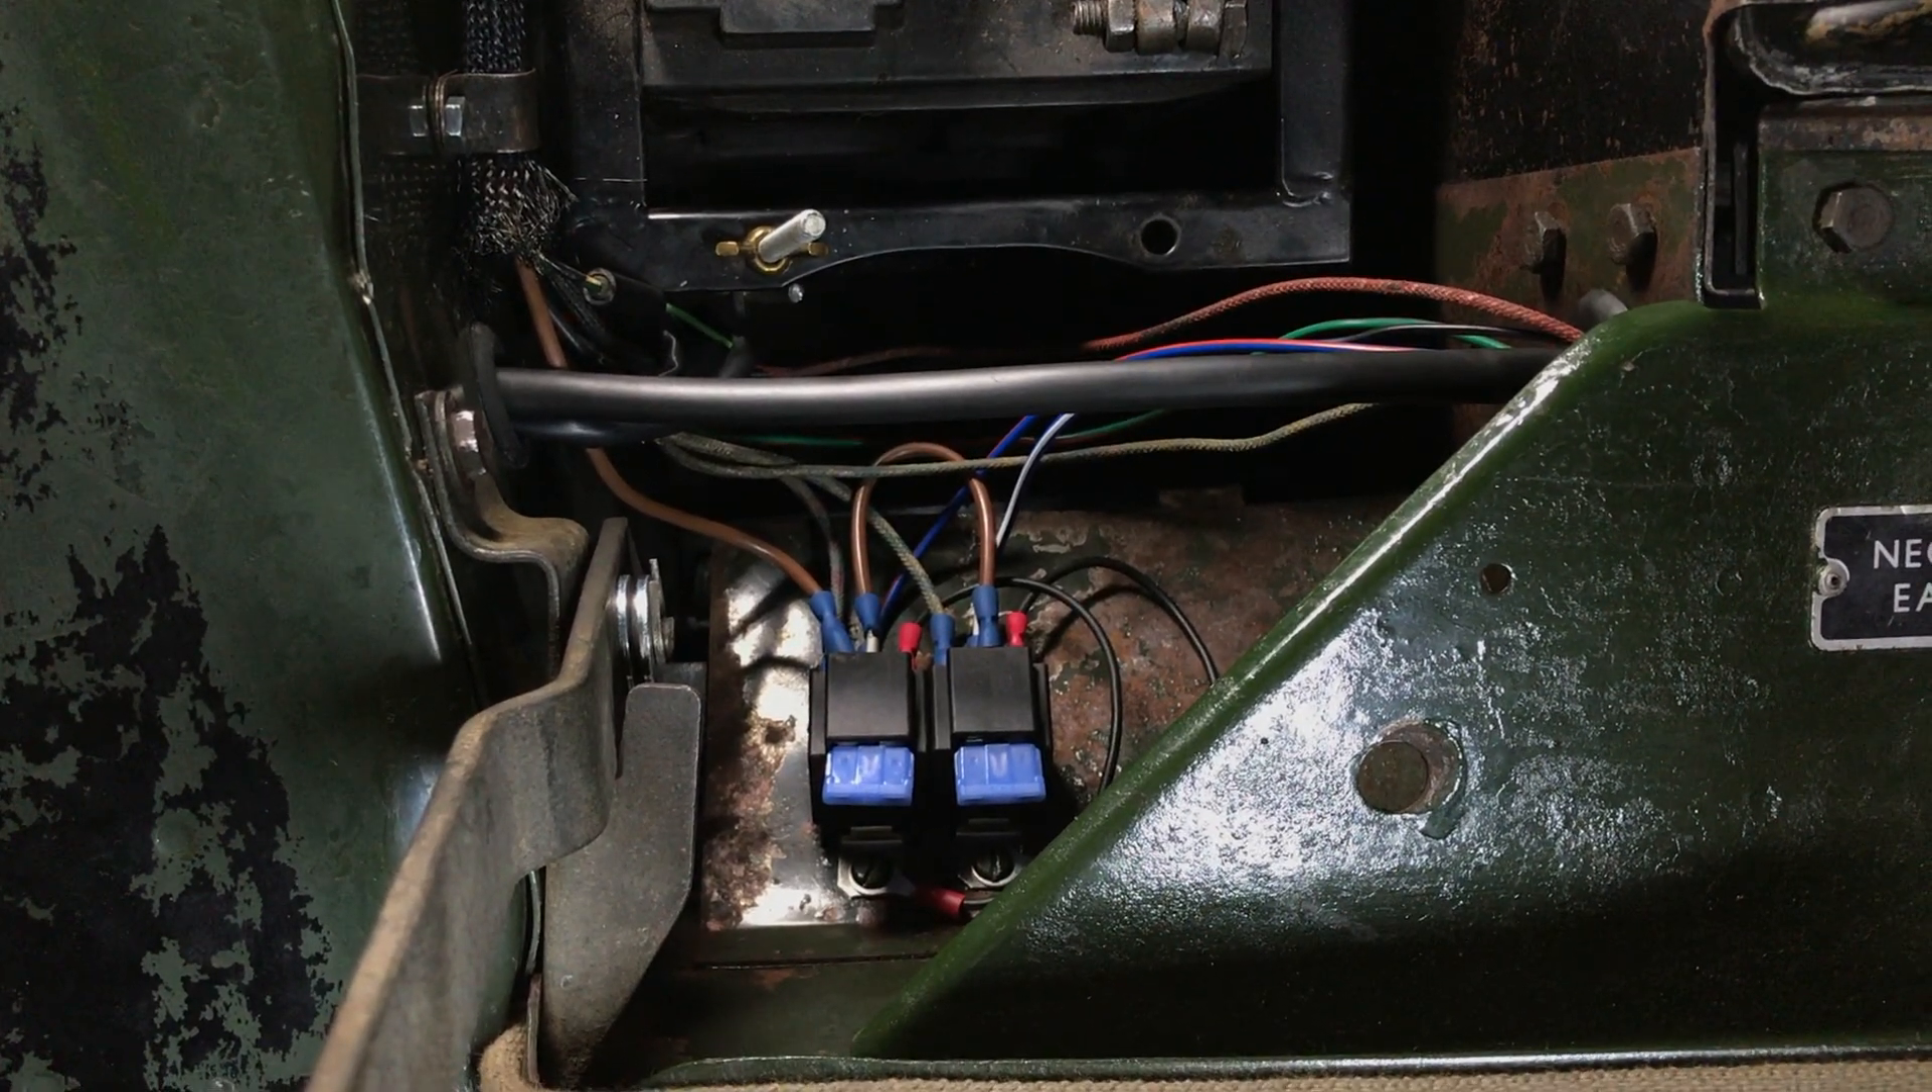Well, the relays are in now. And they're tucked away down there. Both fused.